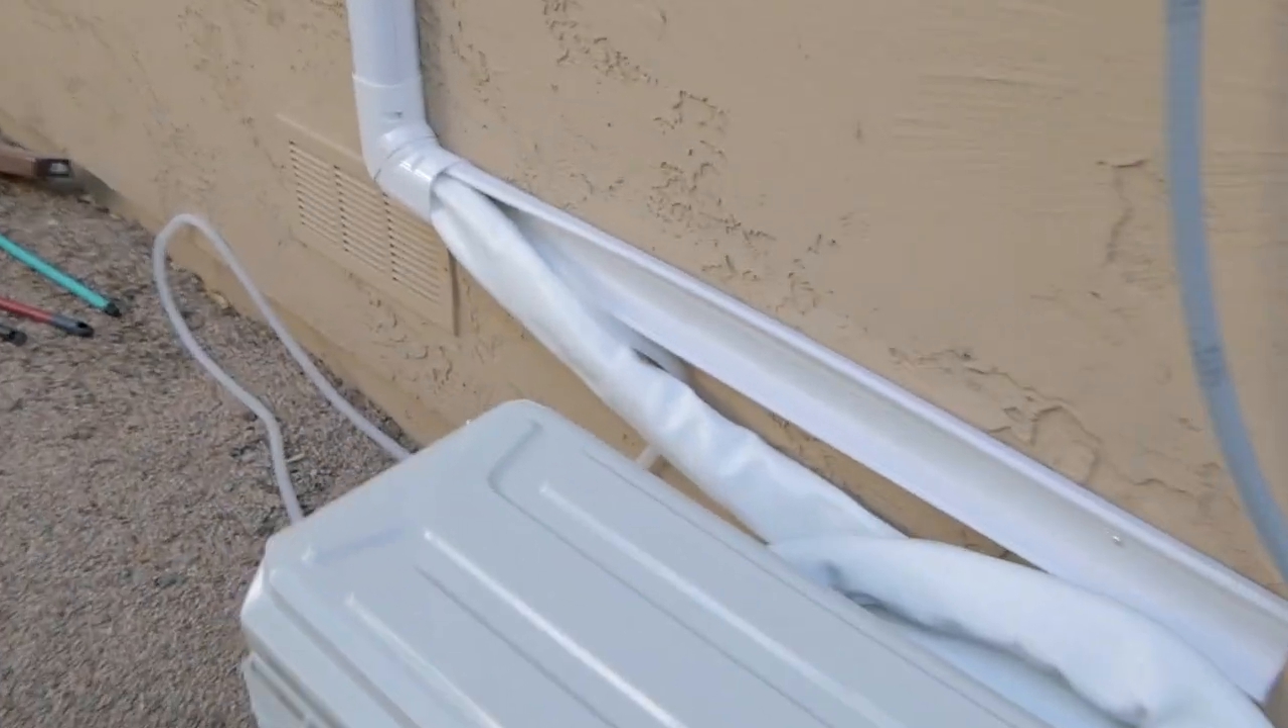I still have to wrap up the line set here and put this last cover on.